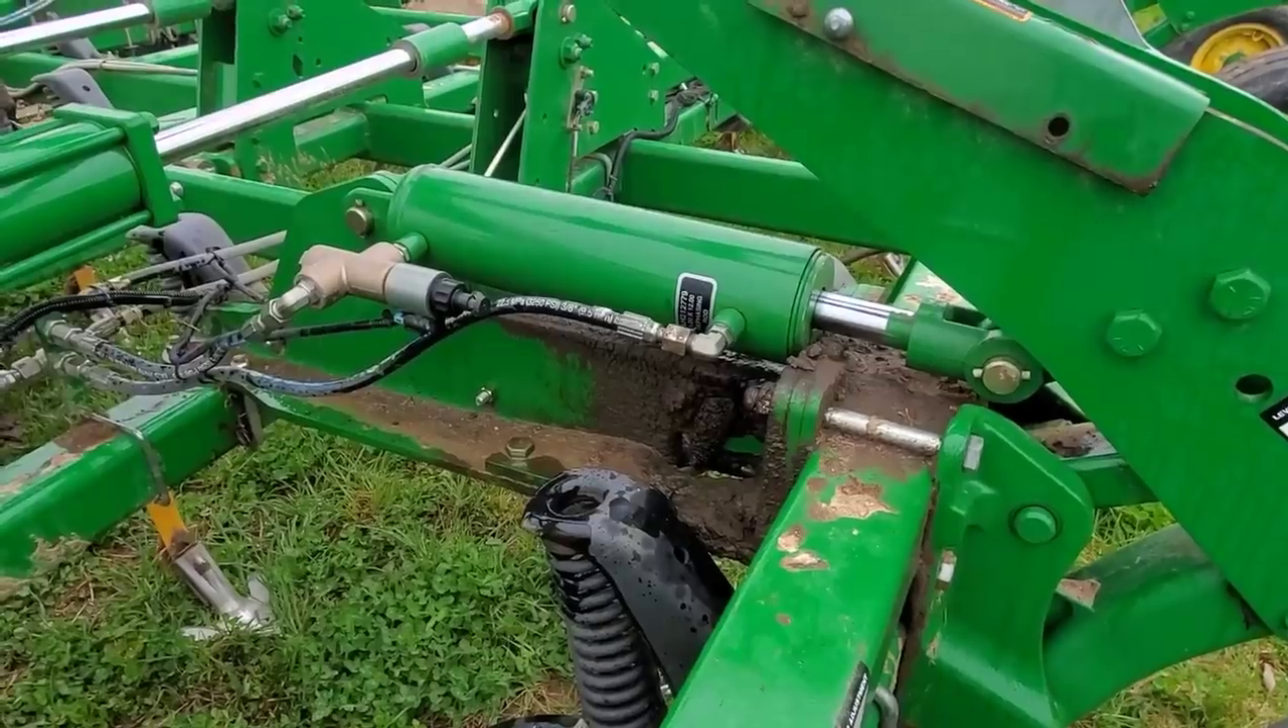All right well we've got that cylinder back on i got the pins in i got the hydraulic lines hooked up.